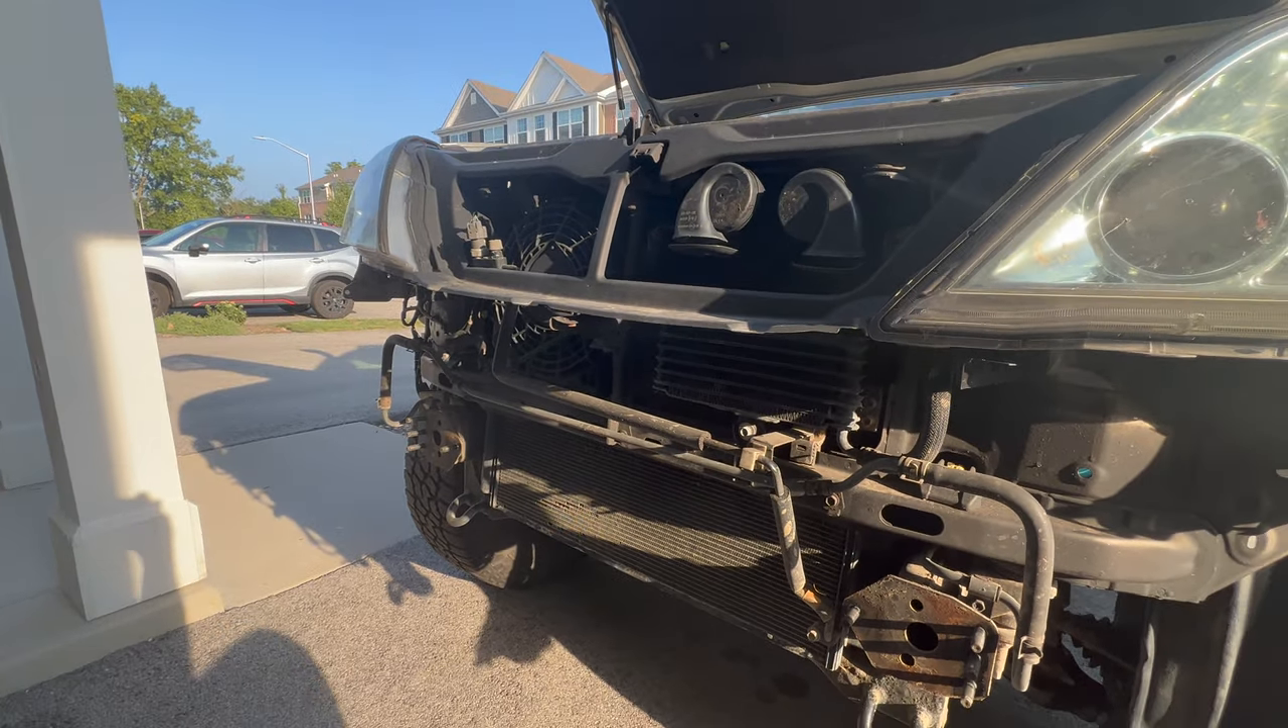On the front of the Lexus, there's a couple more things I need to do before starting to install the bumper.